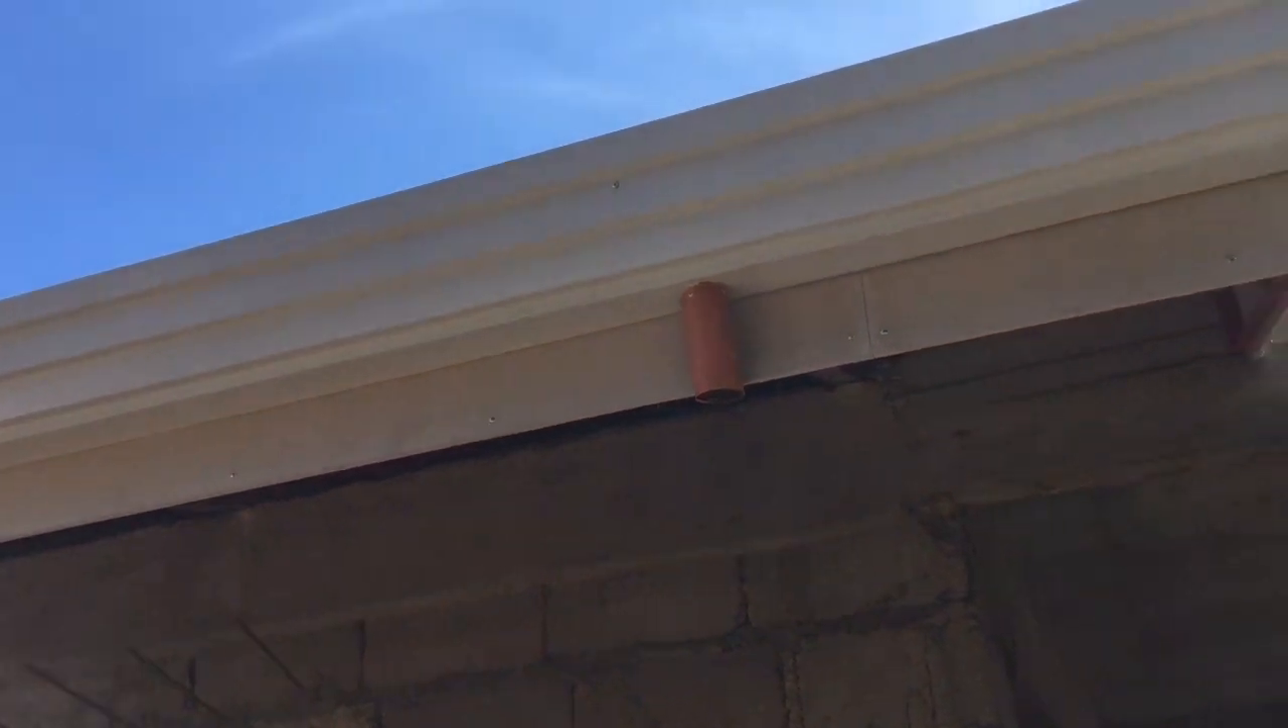Ito na yung banawi type na gutter na din mga tol na install na nila.